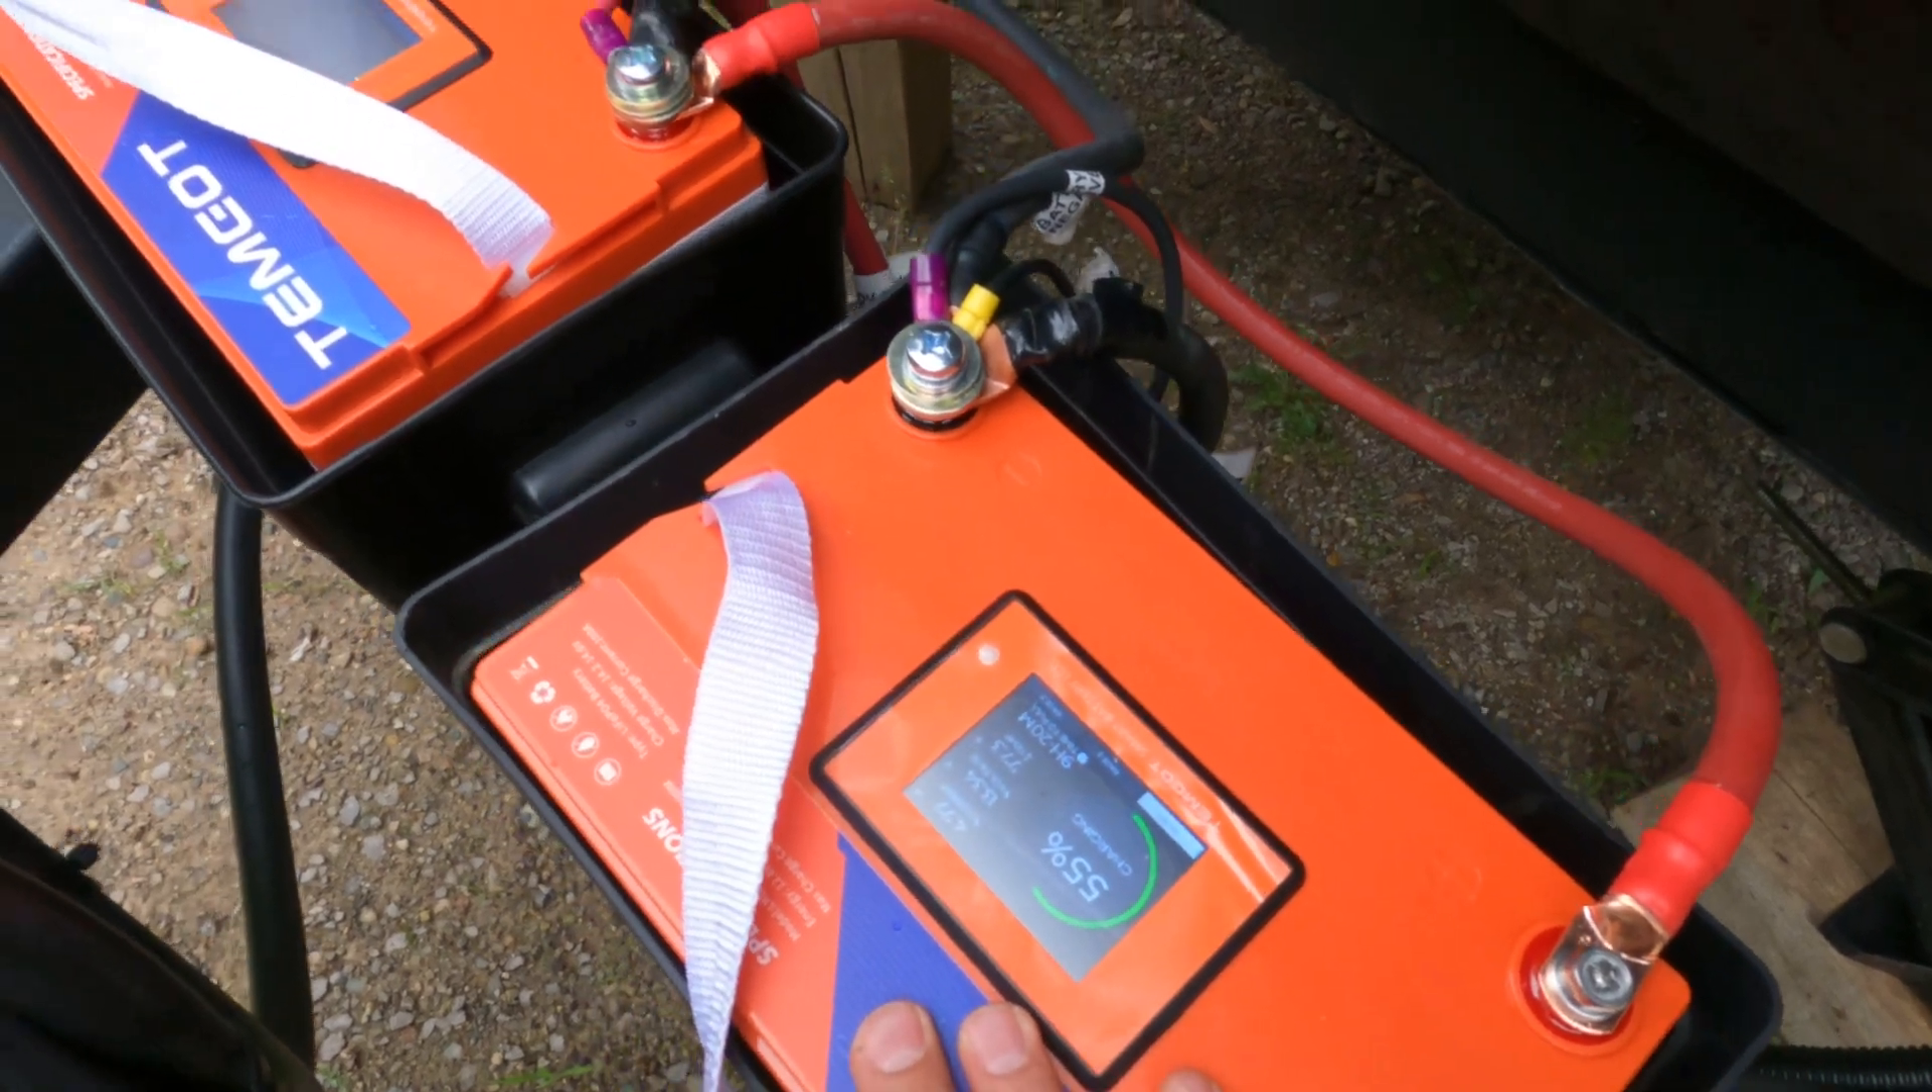Right guys so i have all my cables hooked up.